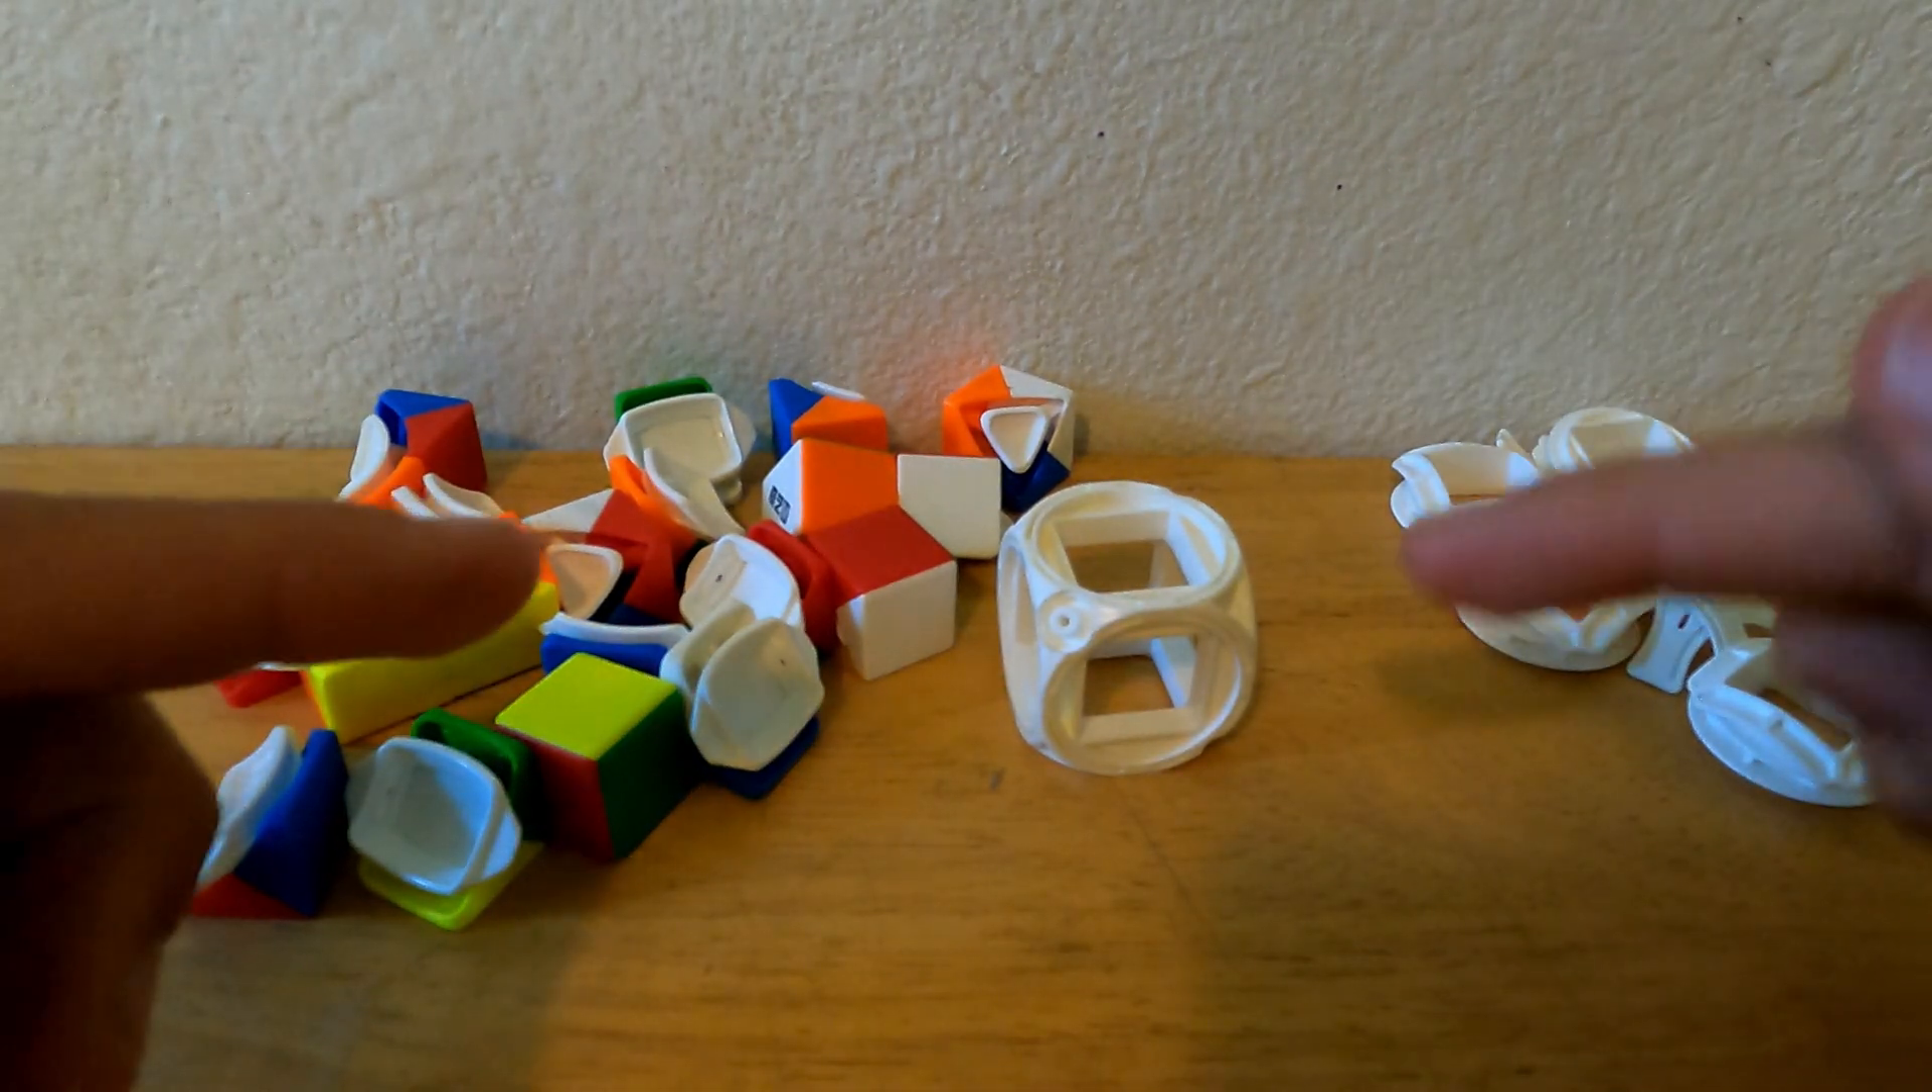This is what a 100 % Disassembled void cube looks like it pretty much has a one-by-one void cube on the inside.